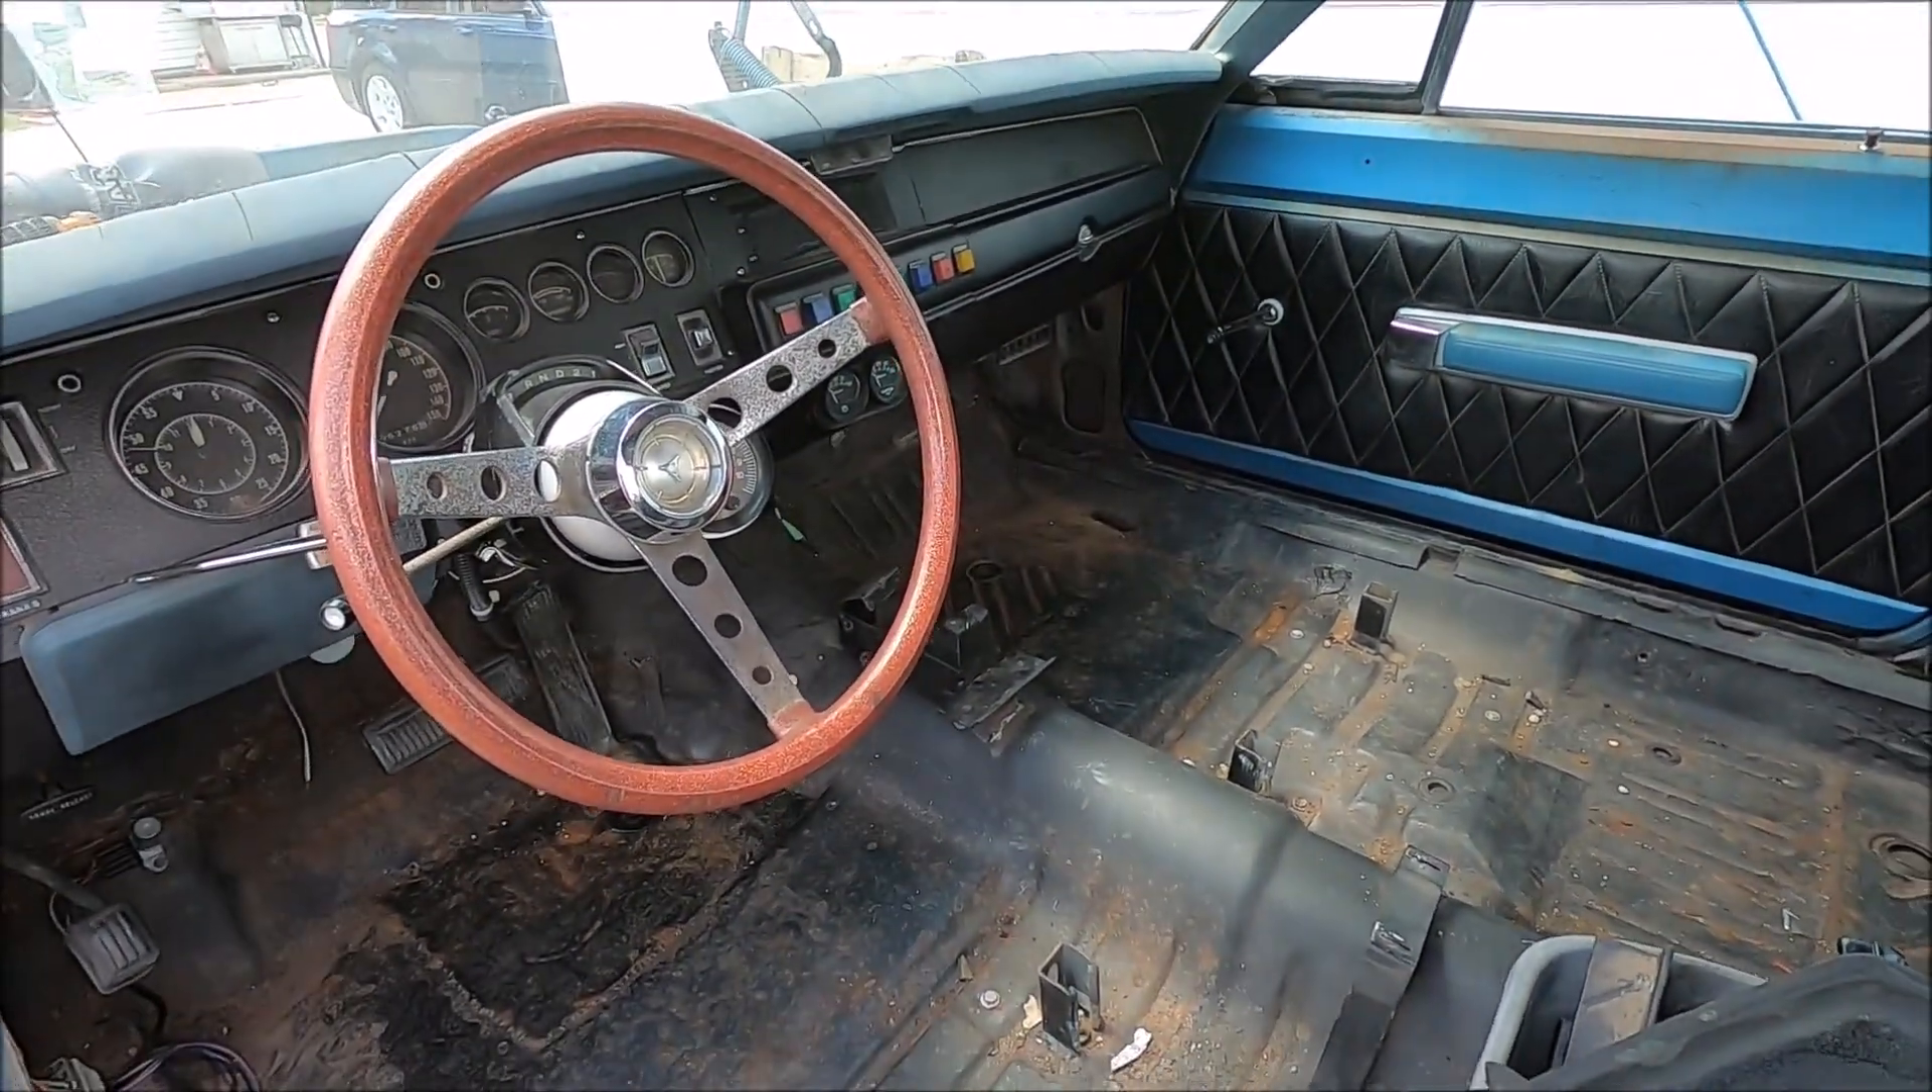So, as you can see, in the last part, Jezebel is pretty barren. We still got to take the dash and everything apart.